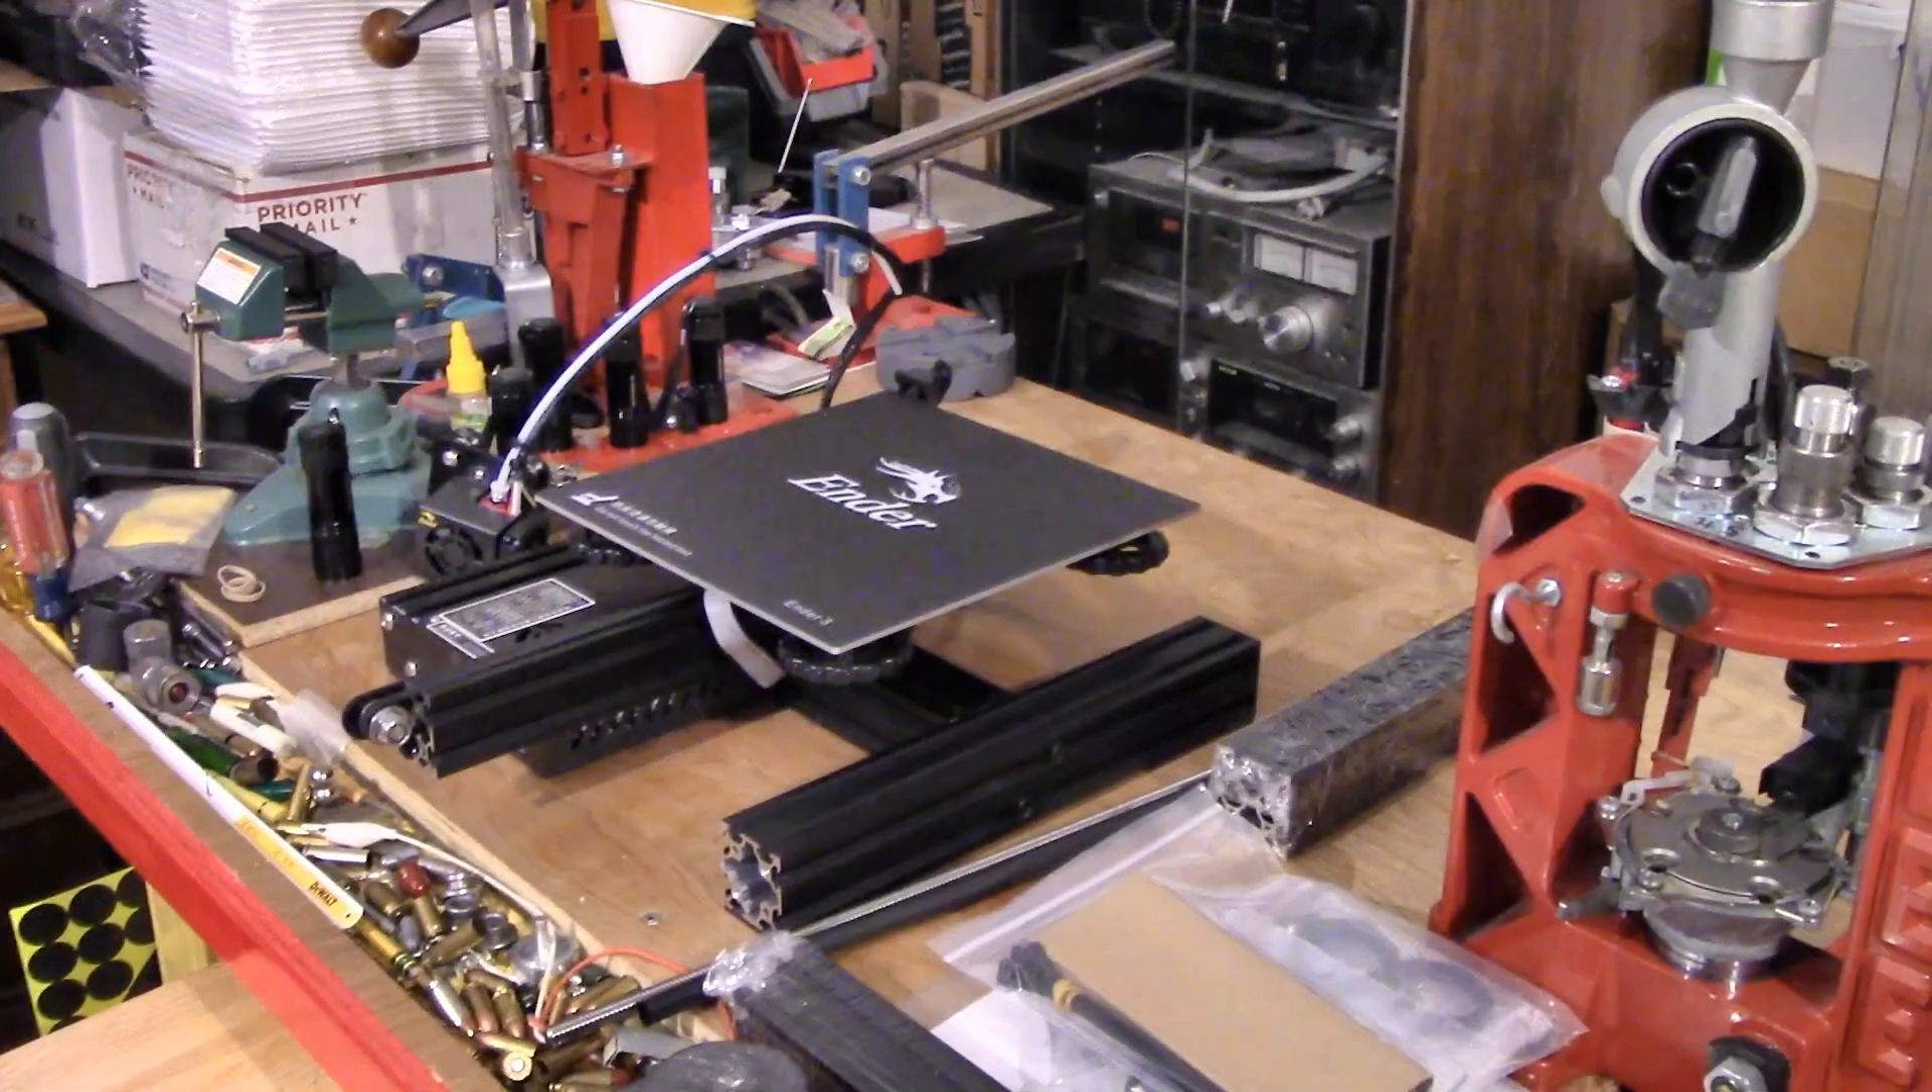This much of the printer is already assembled you got the table and I guess this looks like the print head.